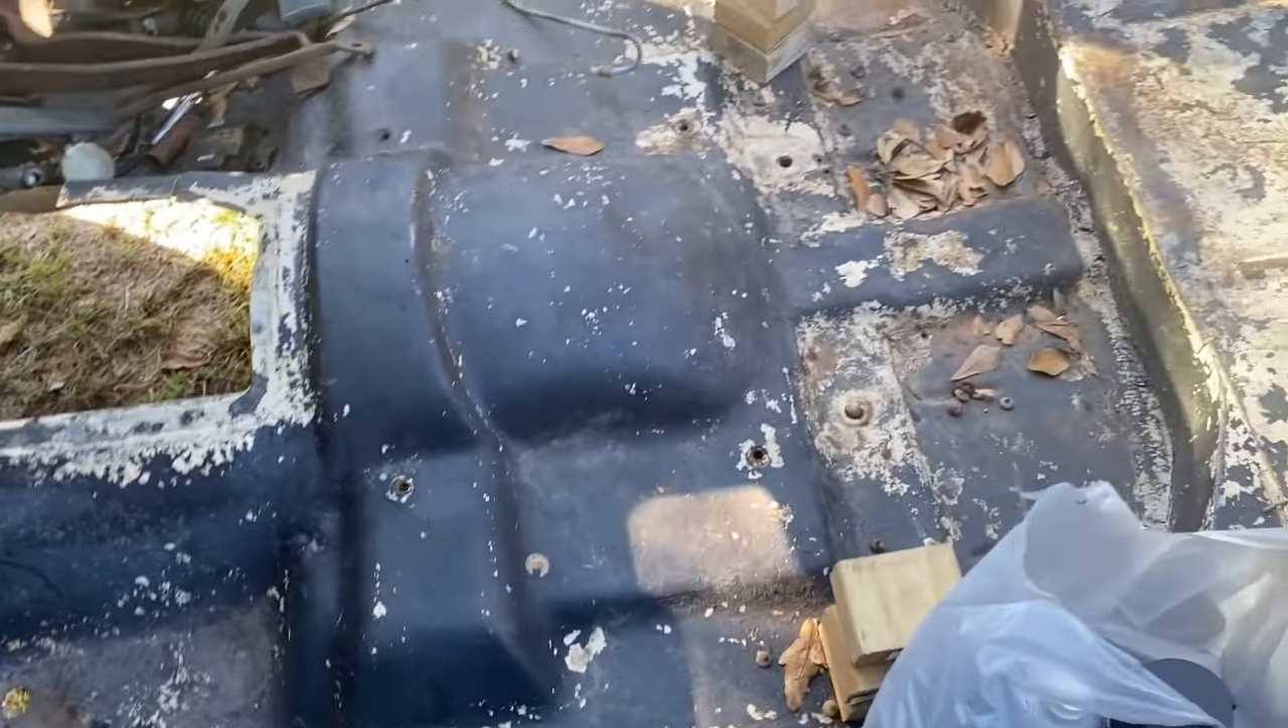We still got a huge hole for the trans tunnel.